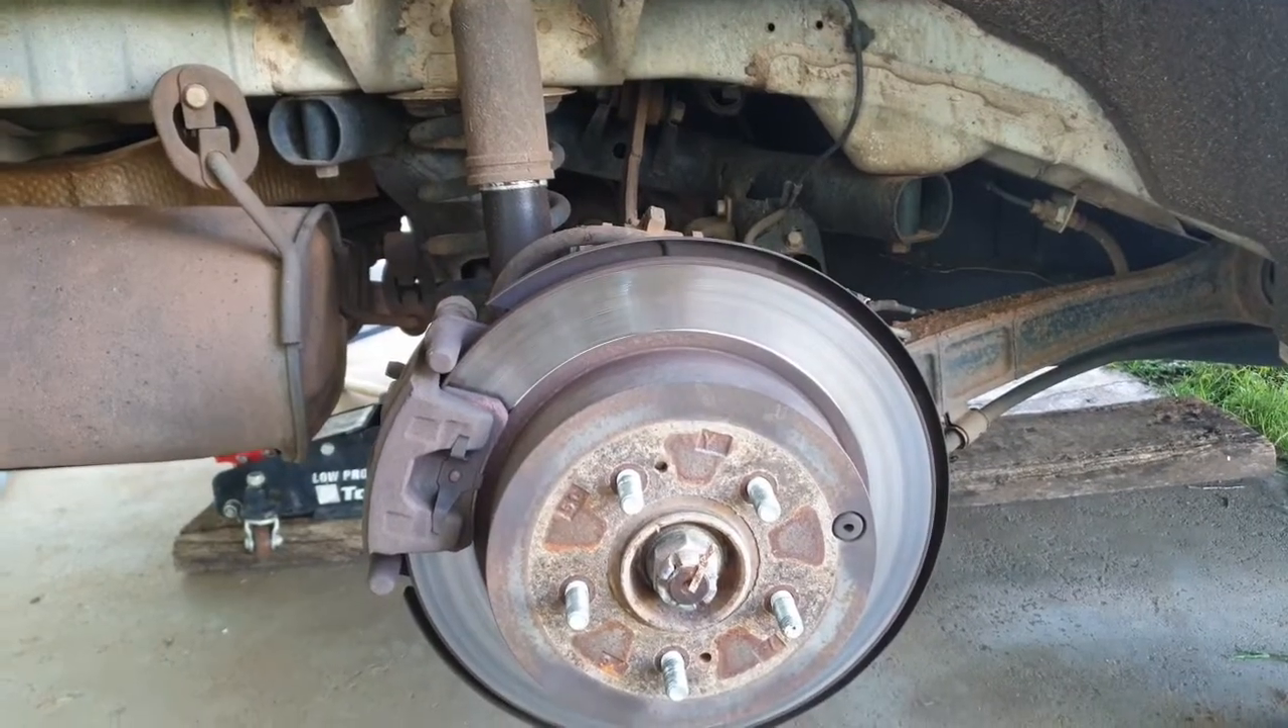Now I've already taken the wheel off and all that so I don't bore you with that sort of stuff.